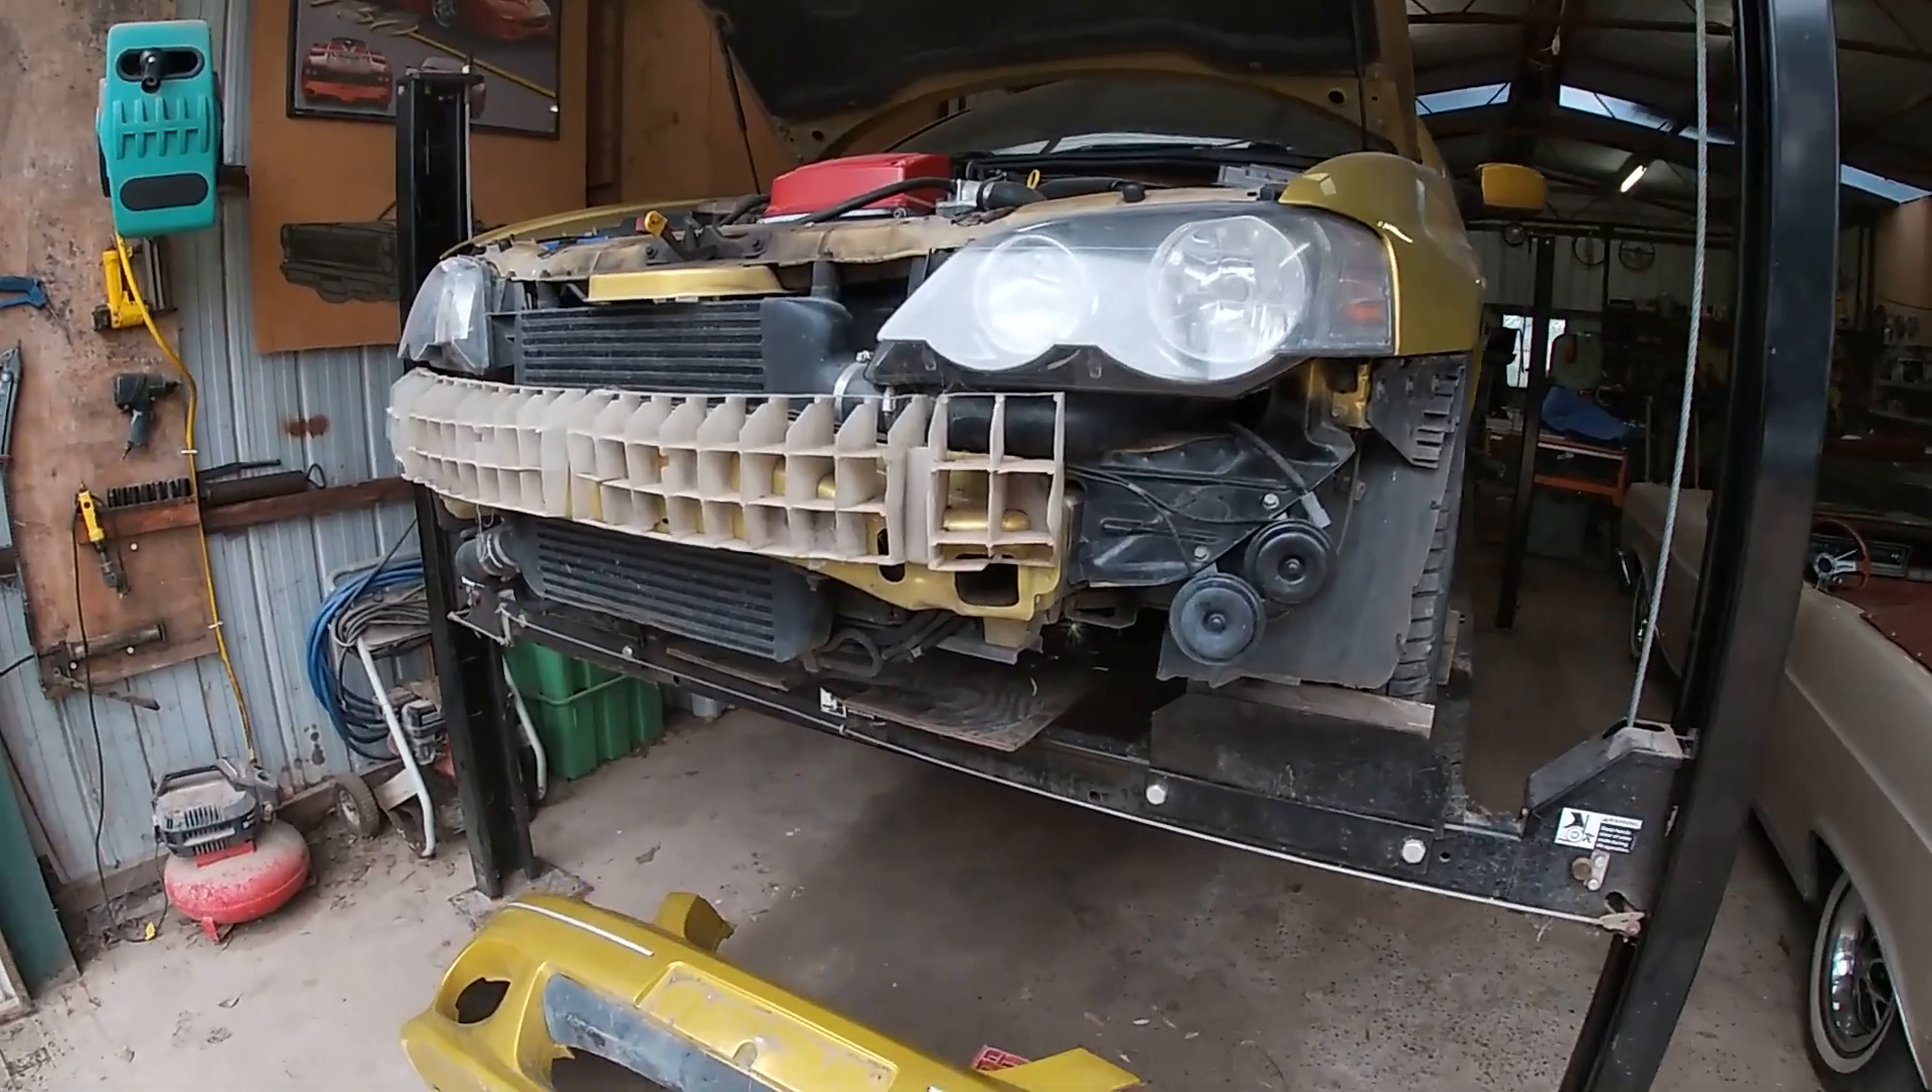All right so i got the bumper off.